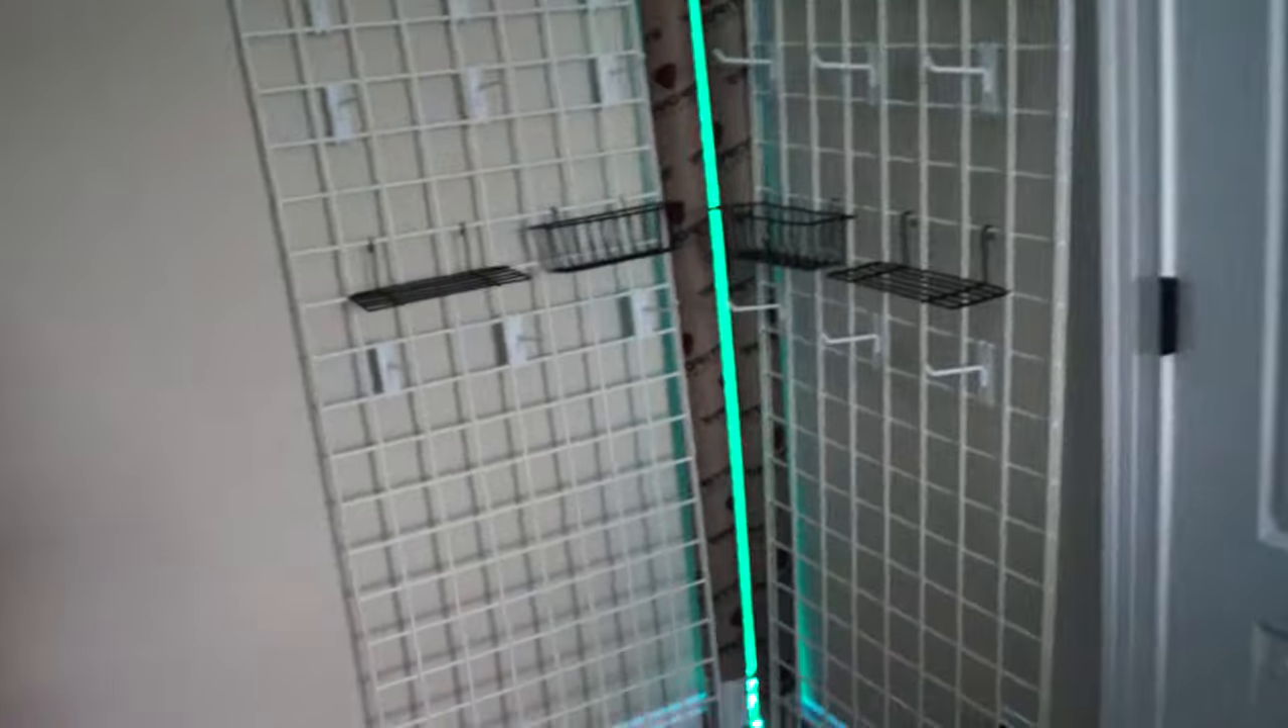All right, so we've now completed that step adding all the accessories and stuff to the wall as you can see.